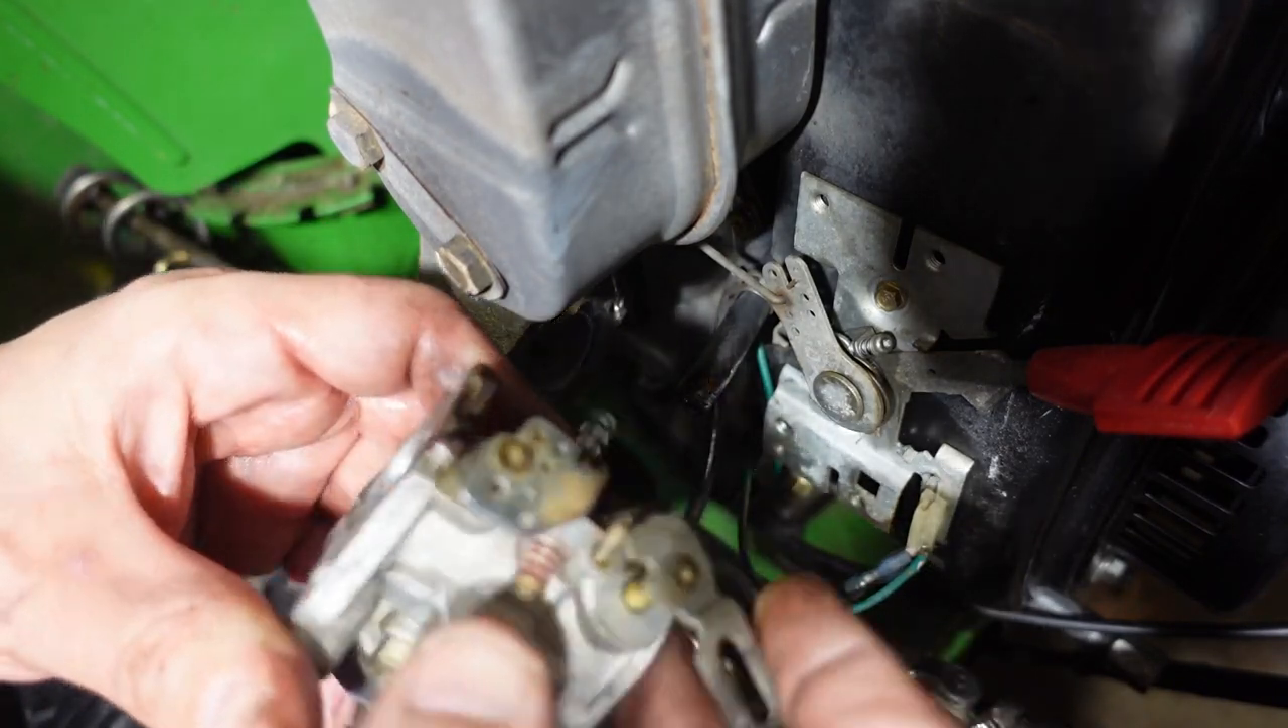So there the carburetor is disconnected.